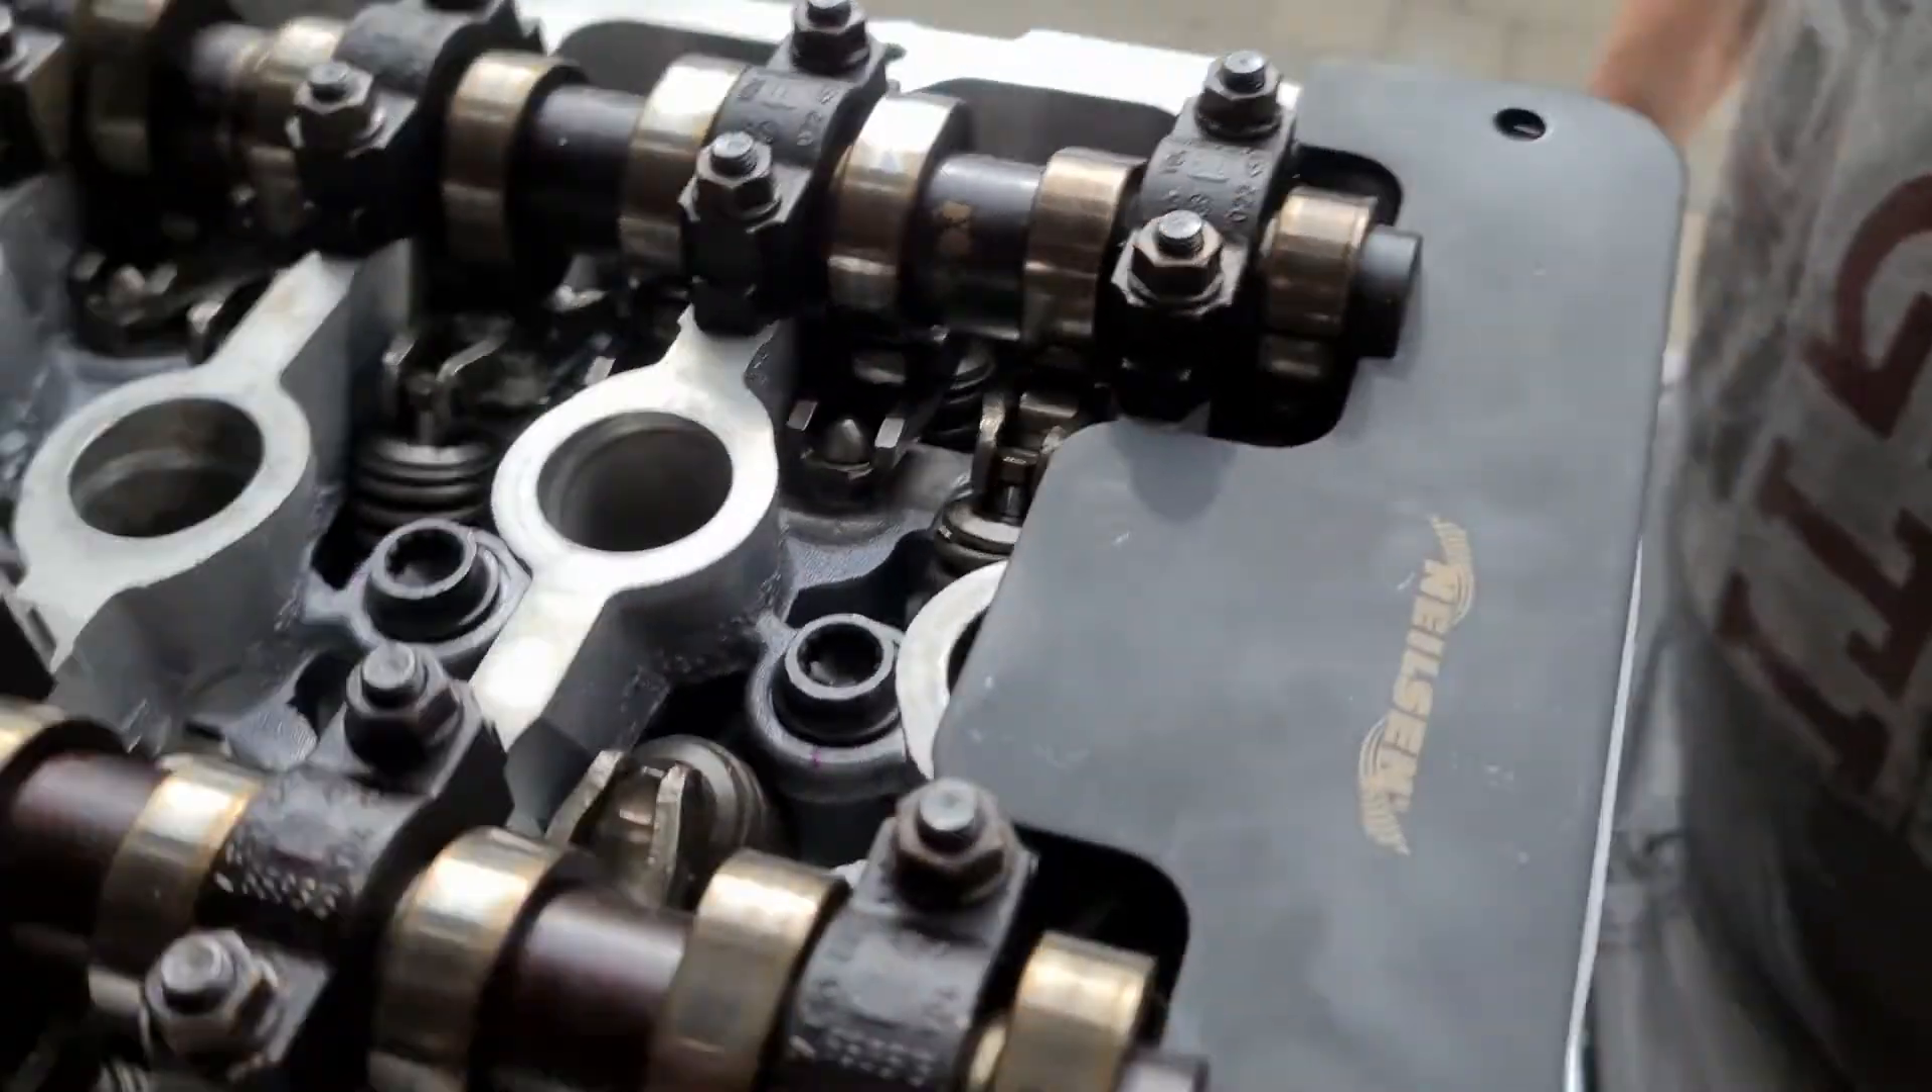We also have the cam locking tool in place which slots in the slots in the camshaft.